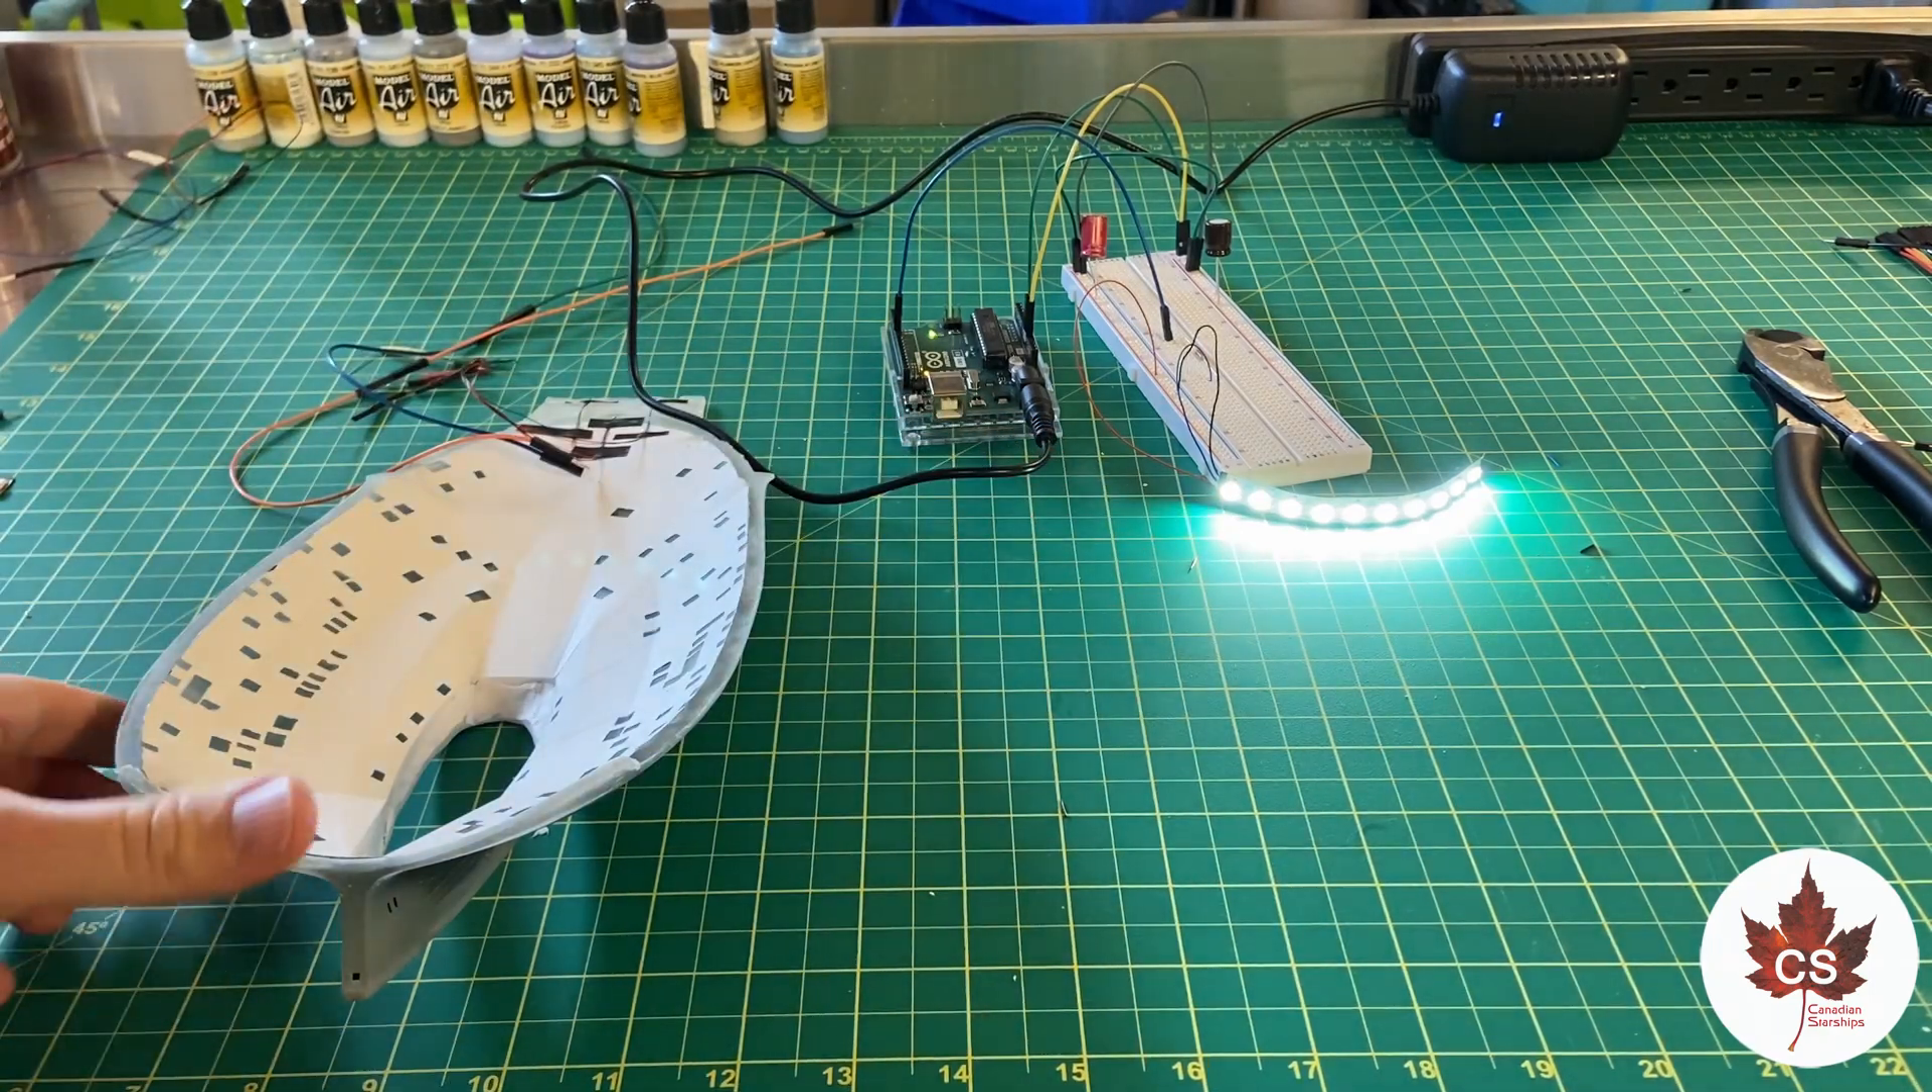Here we have the first smart LED strip wired up for the window lighting on the inside of the ship and this one is going to be going on the spine on the top section of the secondary hull.